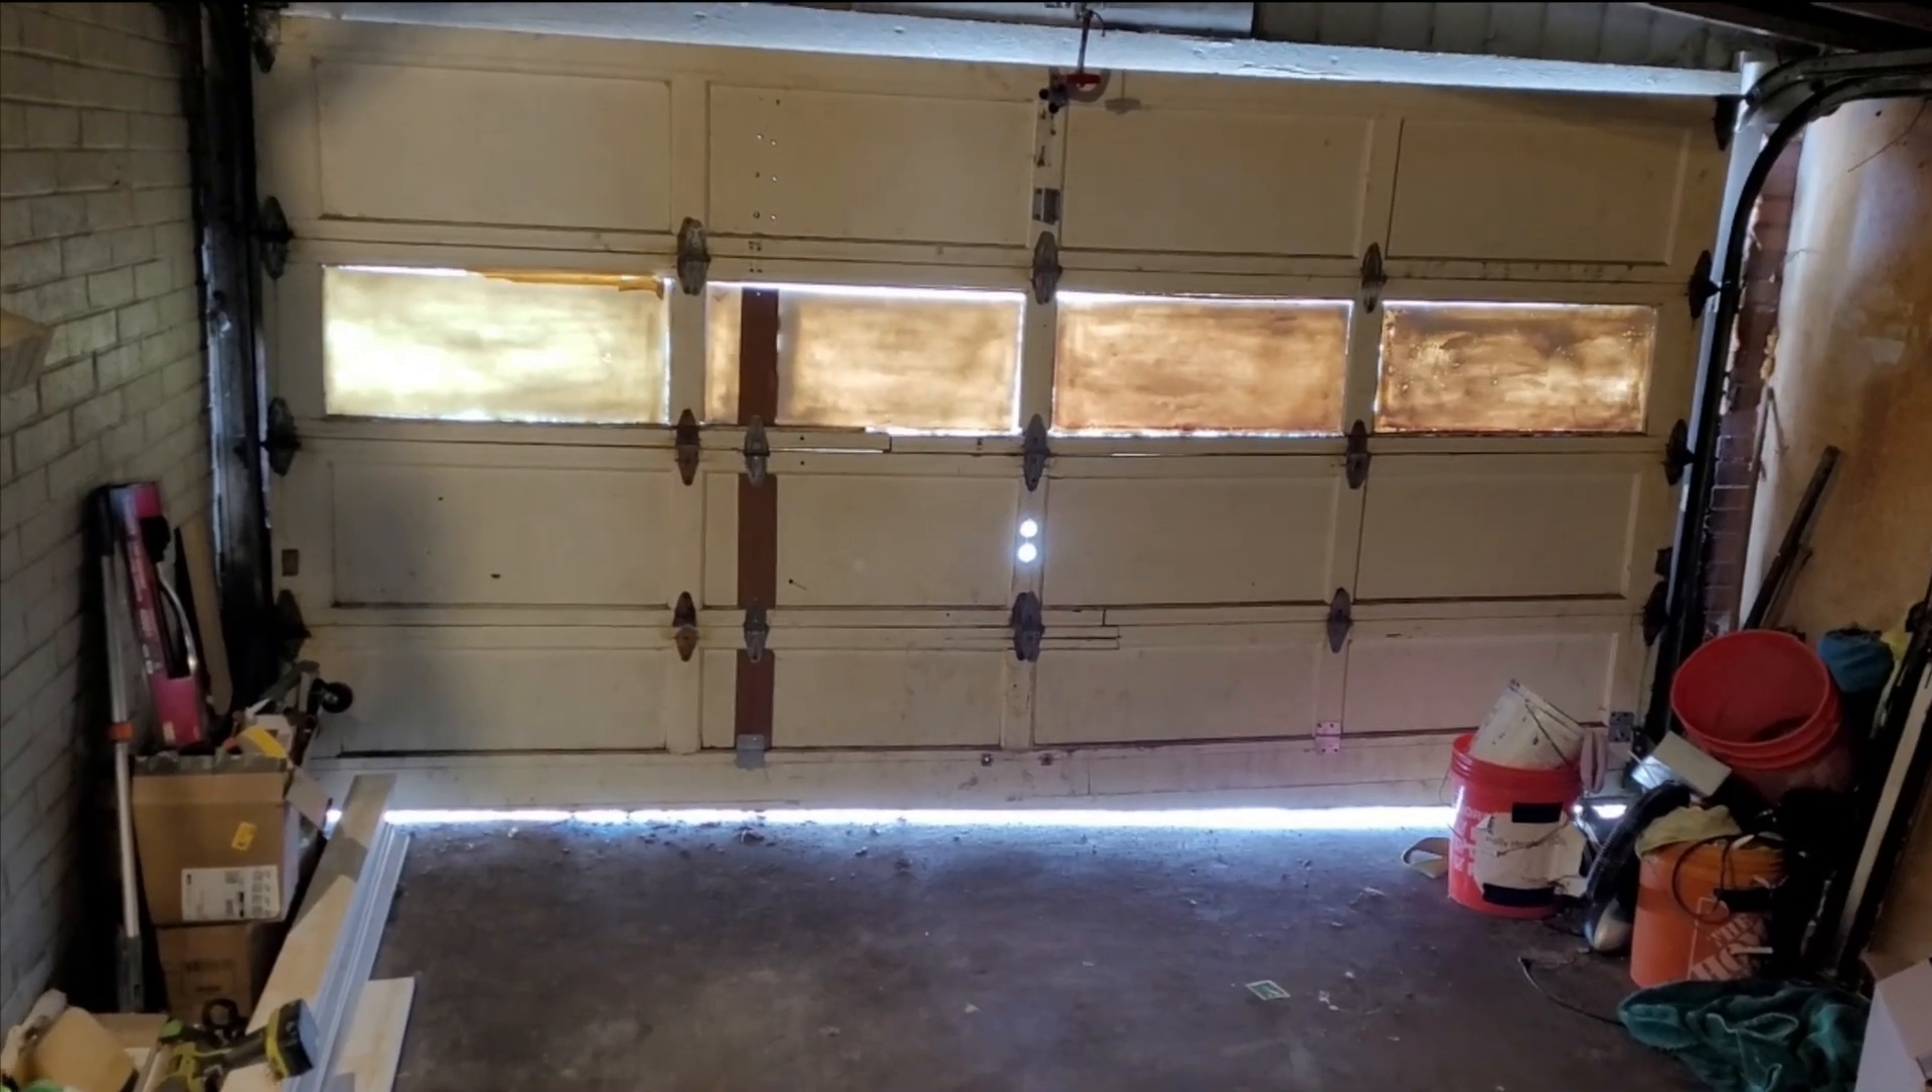There is a gap at the bottom because I just I did pull off the one inch trim that was at the bottom and then the rubber piece so that's why the big gap.